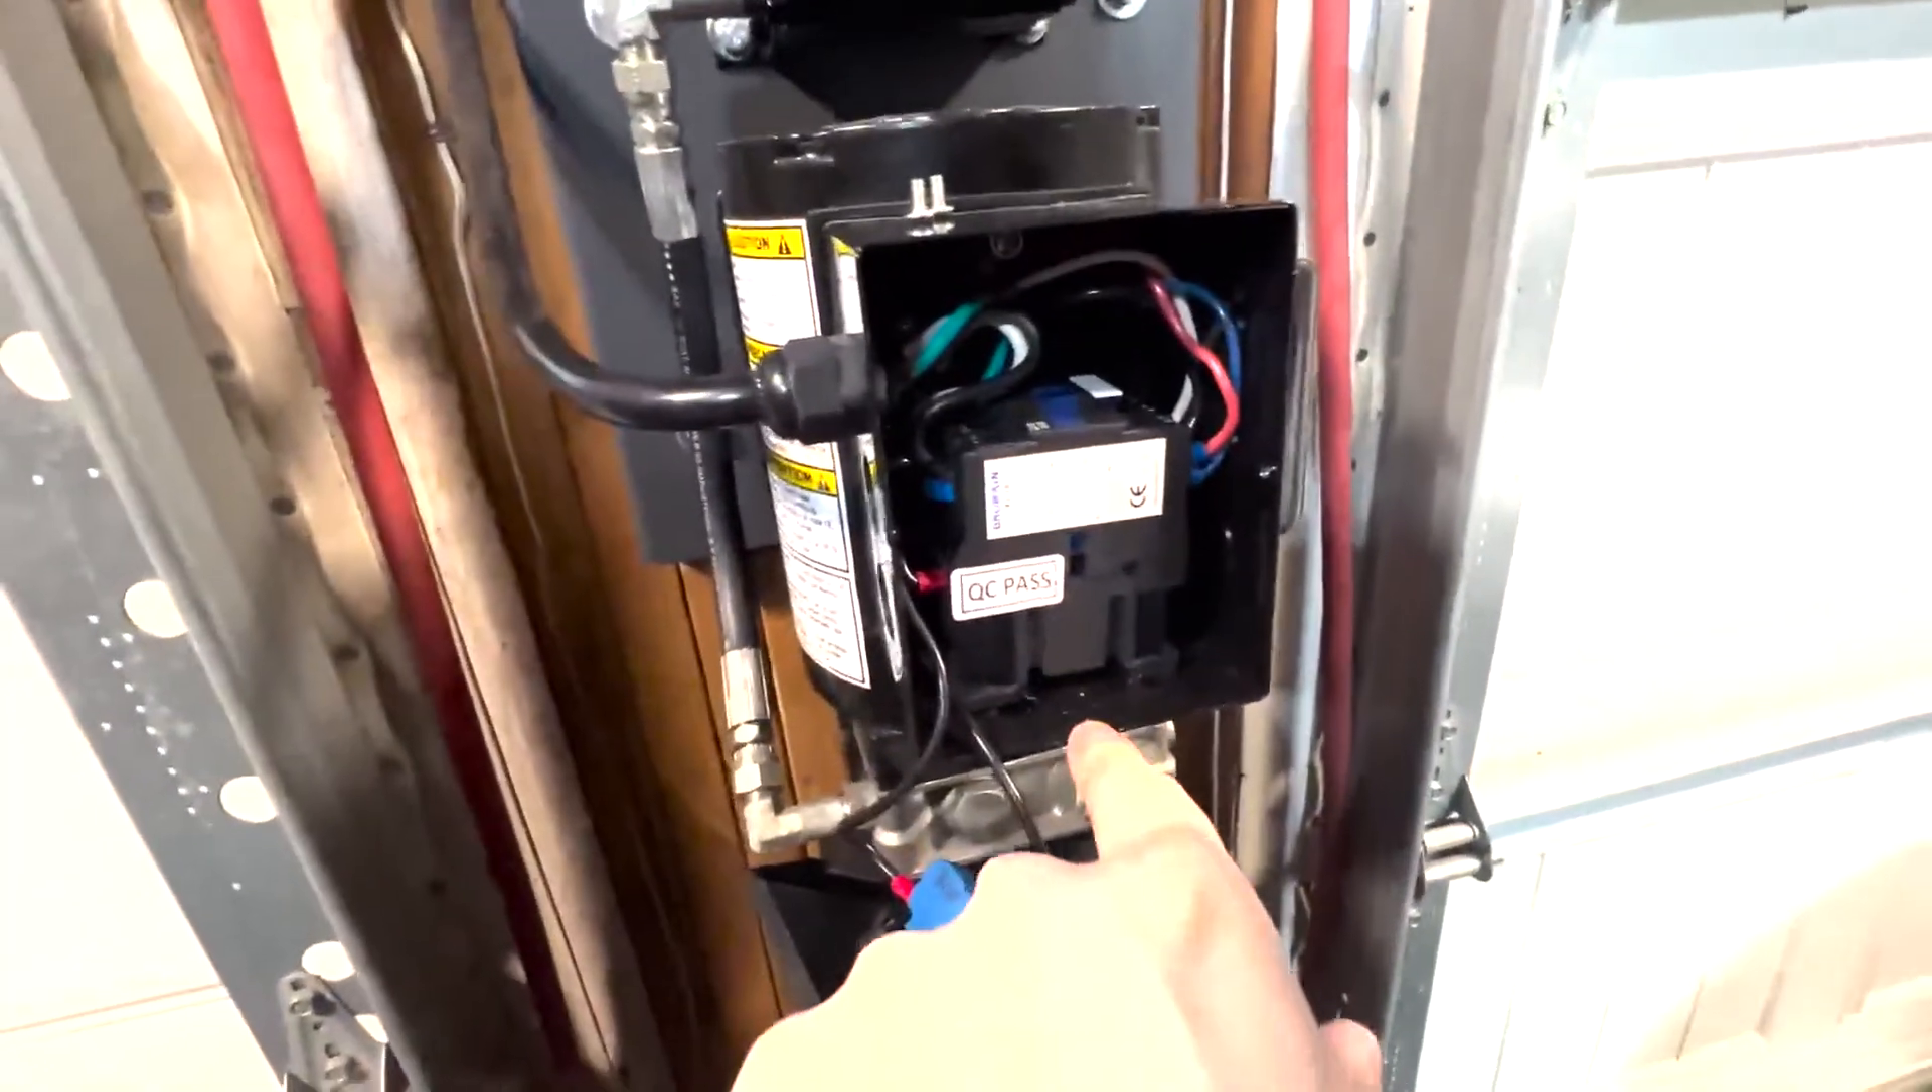This is a 220 contactor and it fits exactly the same and fits still in the box.